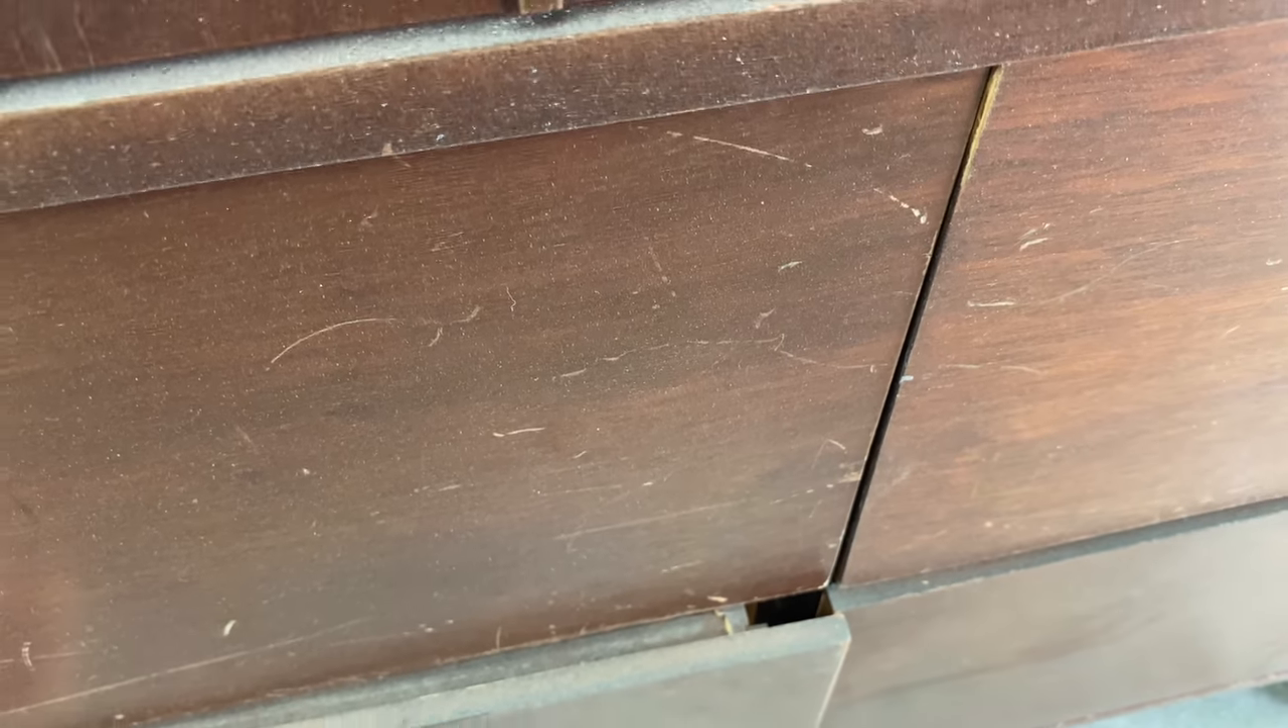Another issue is that the drawers don't seem to be lining up. I'm going to see here they're just banging into each other.